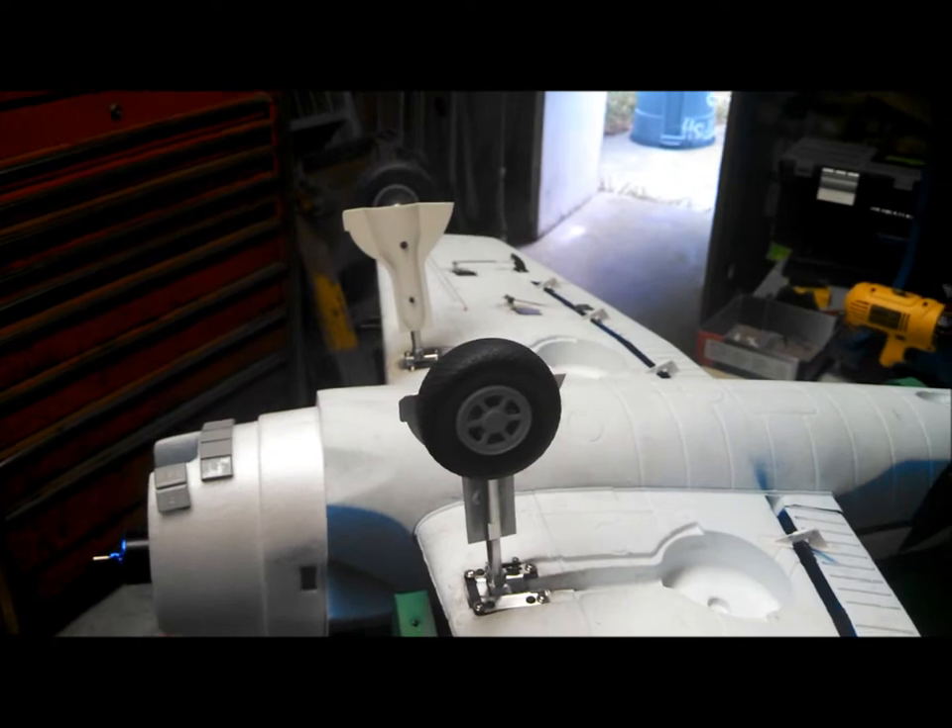Okay so I've completed the, uh, final installation of the RC Lander all metal hundred degree rotating retracts.